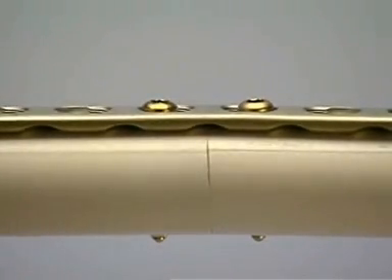The gap is now closed and the bone is compressed over its entire cross section.